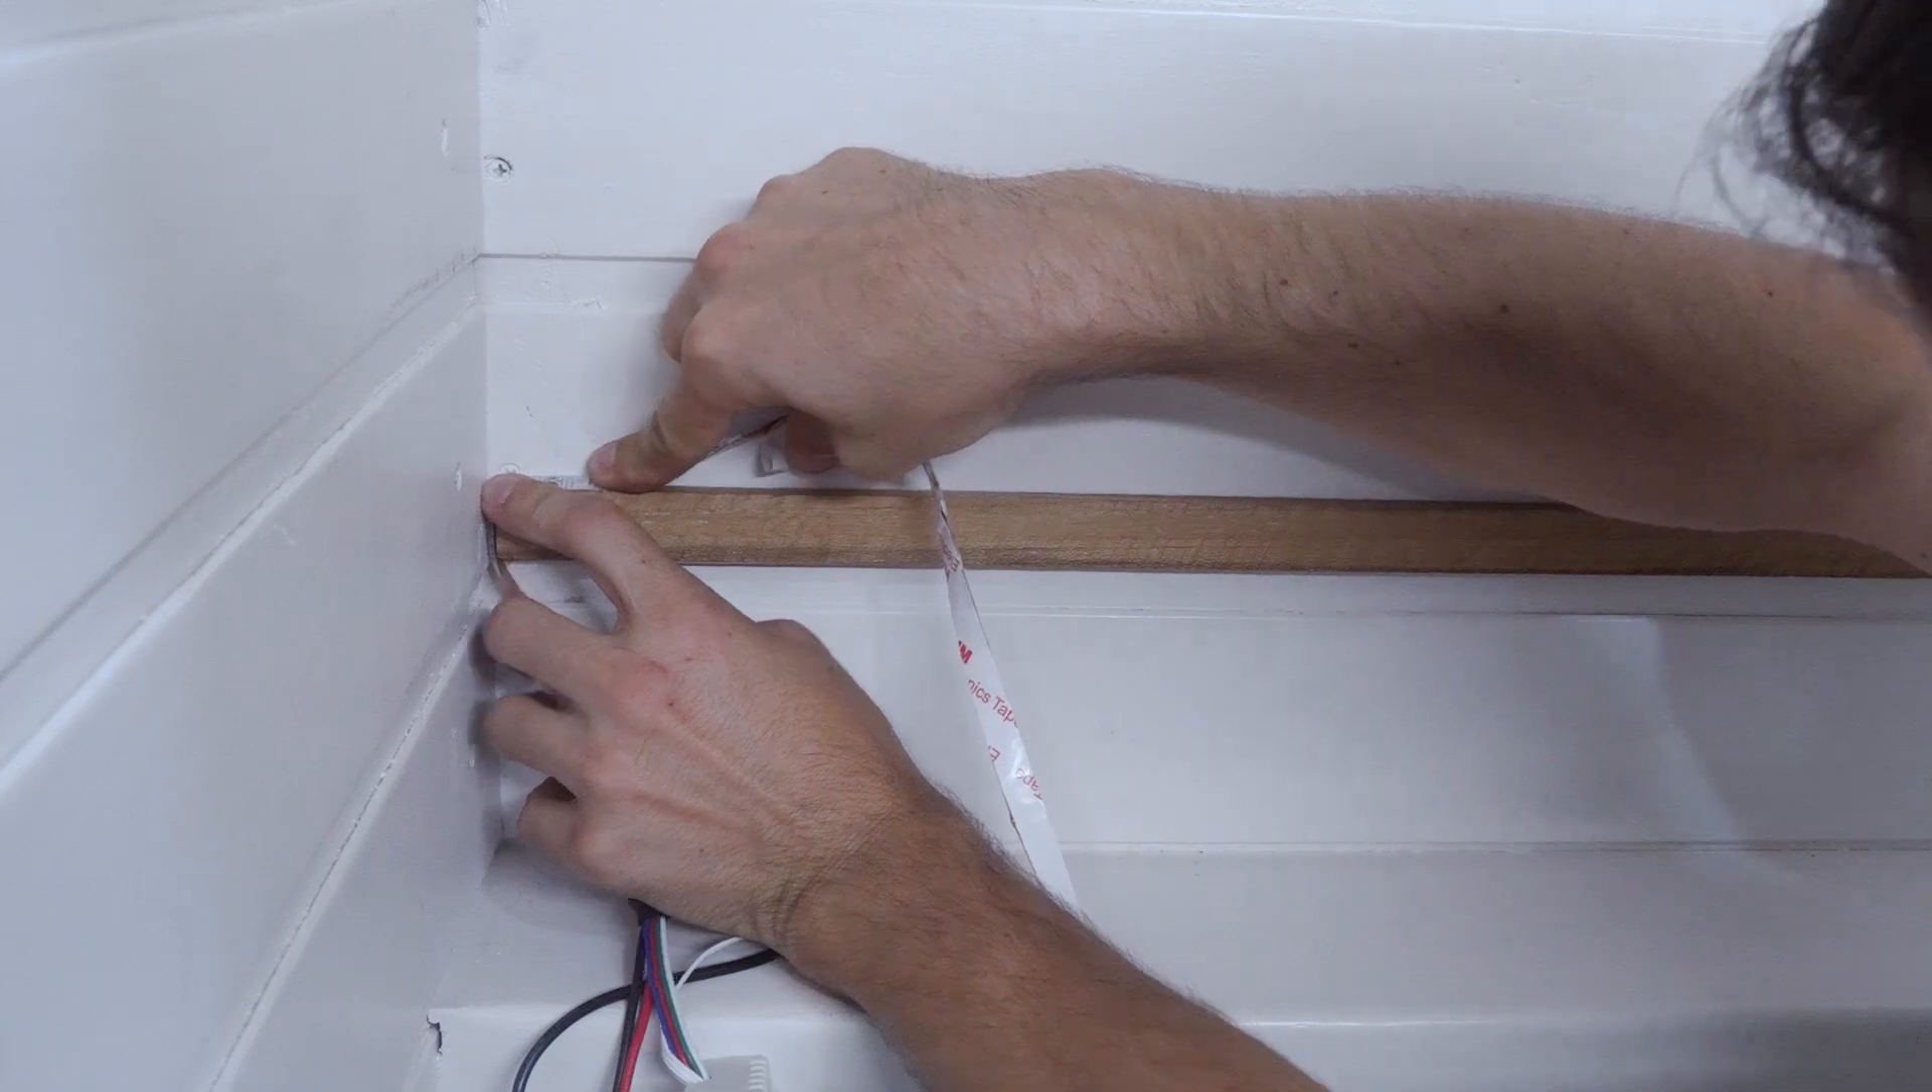Com a ripa de madeira no lugar A gente já pode começar a posicionar a fita de LED.